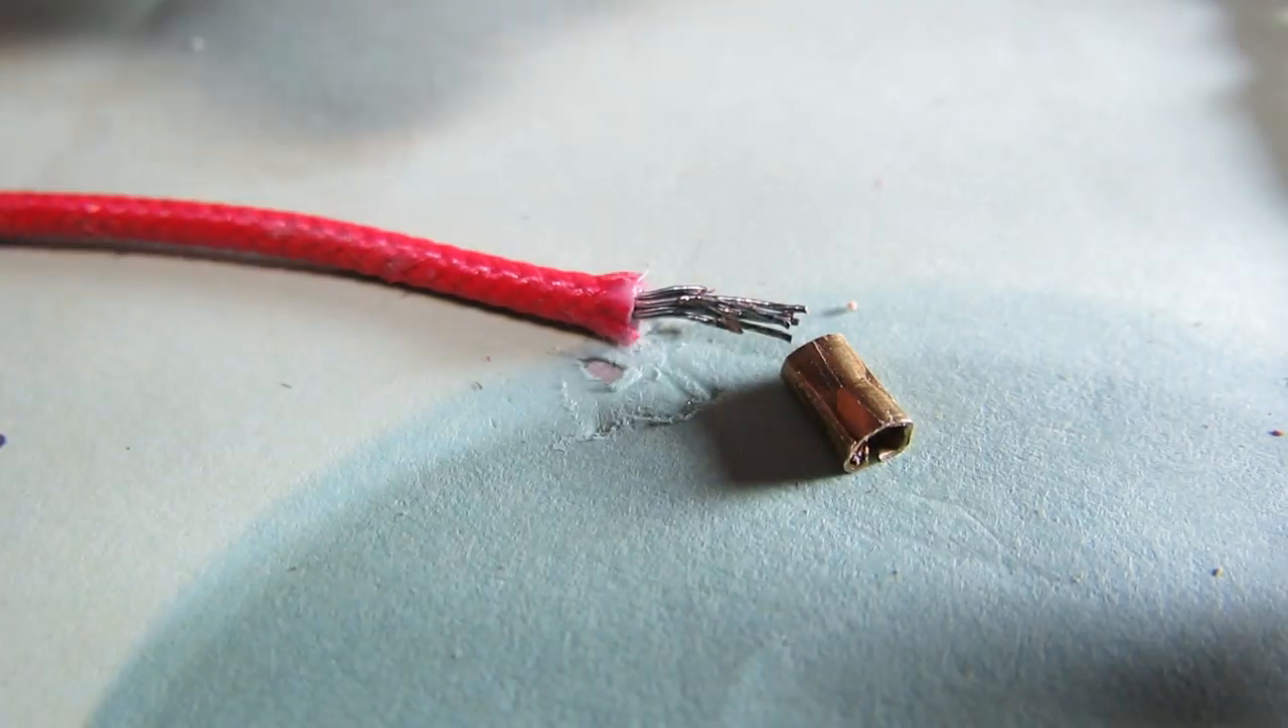I've got the brass crimp sleeve off the end of the fuse, and I managed to get my wire out without damaging anything.